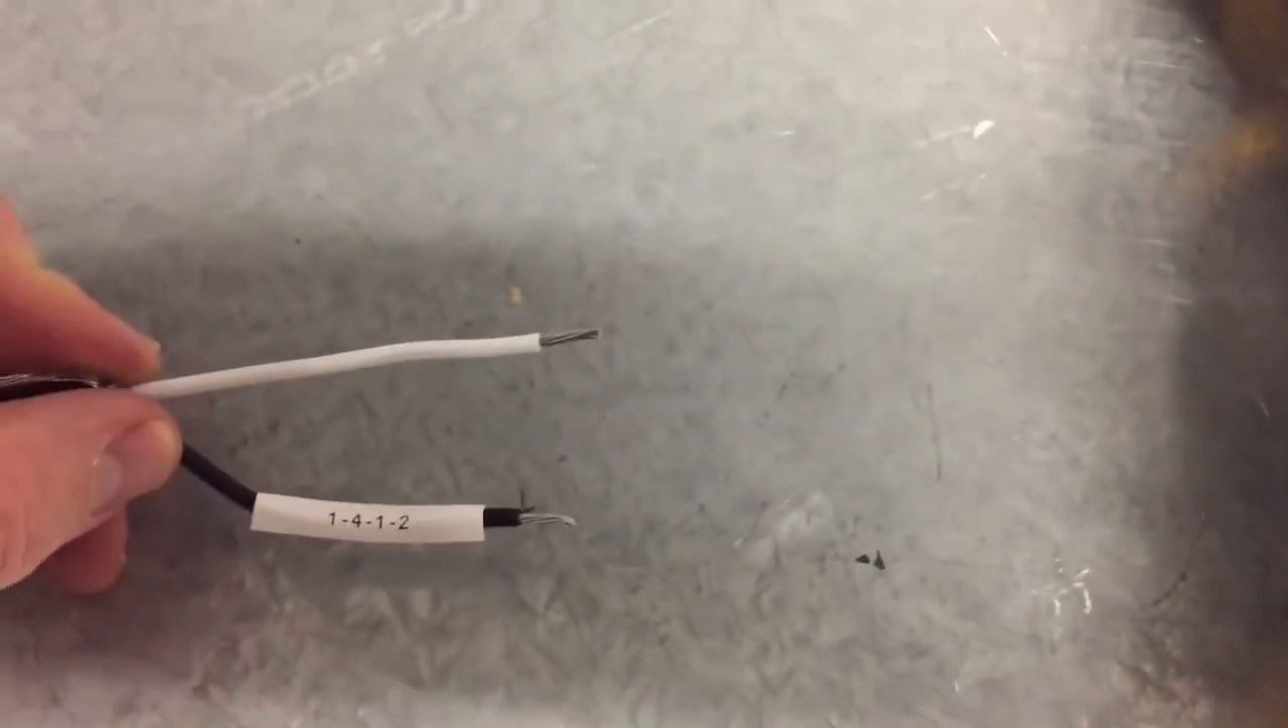Alright, I've made a label here for one of the conductors. Uh, I've just got it slid on here.